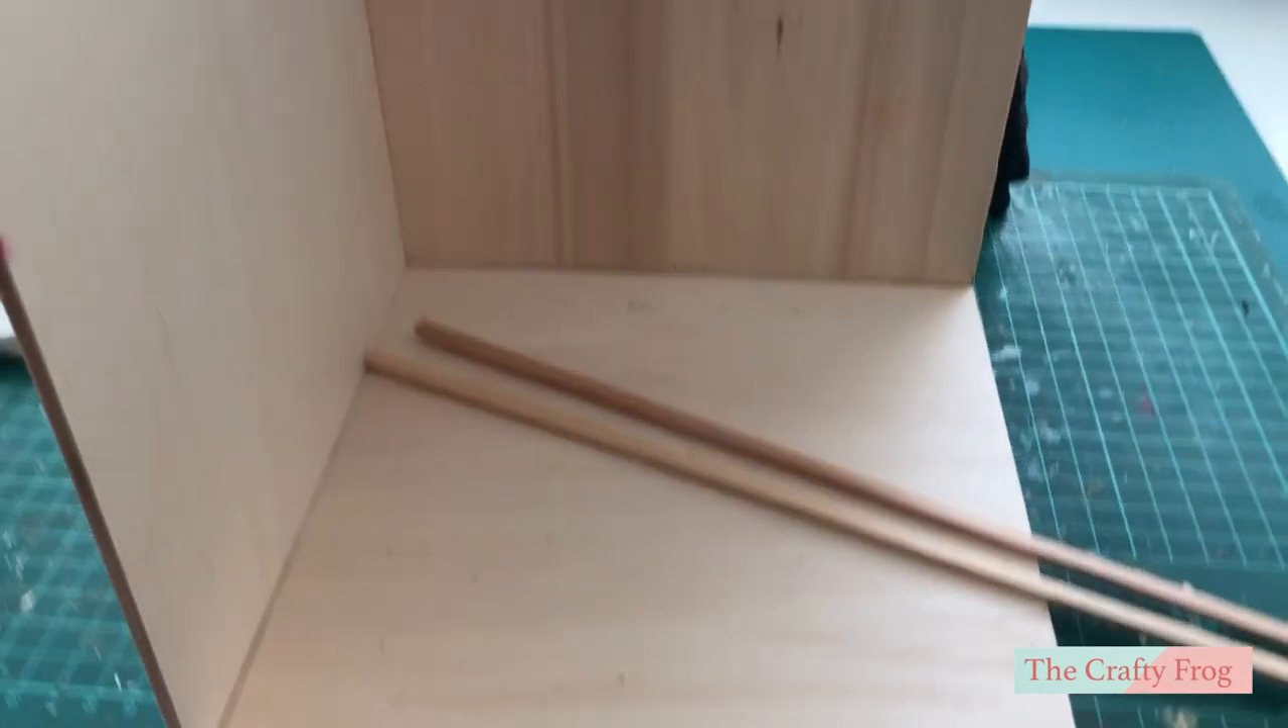I have already assembled the room box and I have simply glued the three pieces together using wood glue.